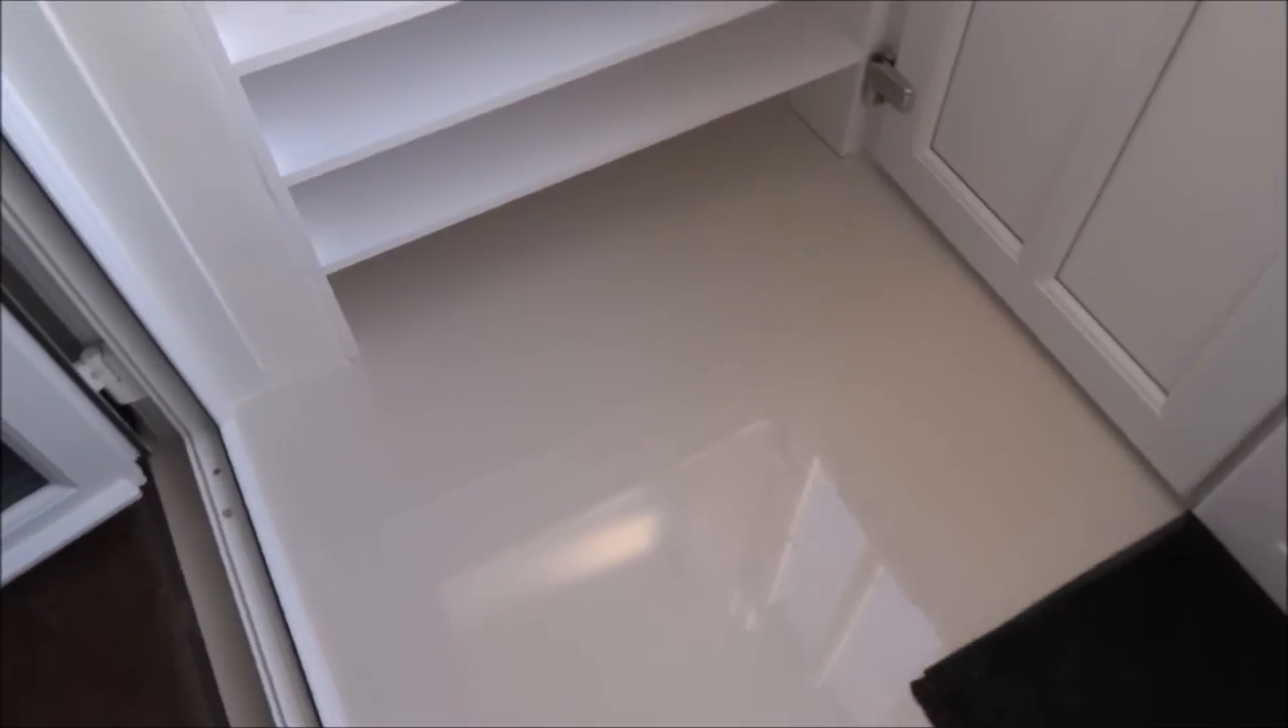Okay okay so here we have the finished porch area now I've fitted some shelves so we've got shoe storage.